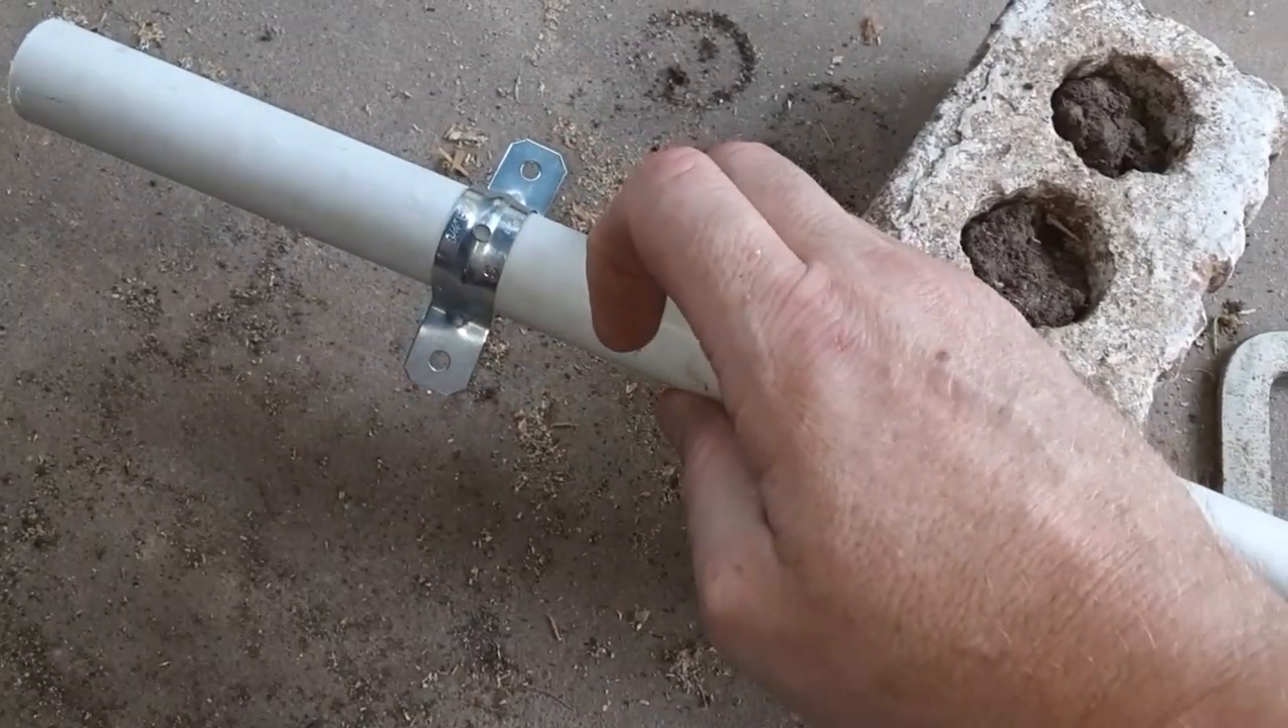I have some 3 quarter inch conduit straps that fits right on my 3 quarter inch PVC pipe.